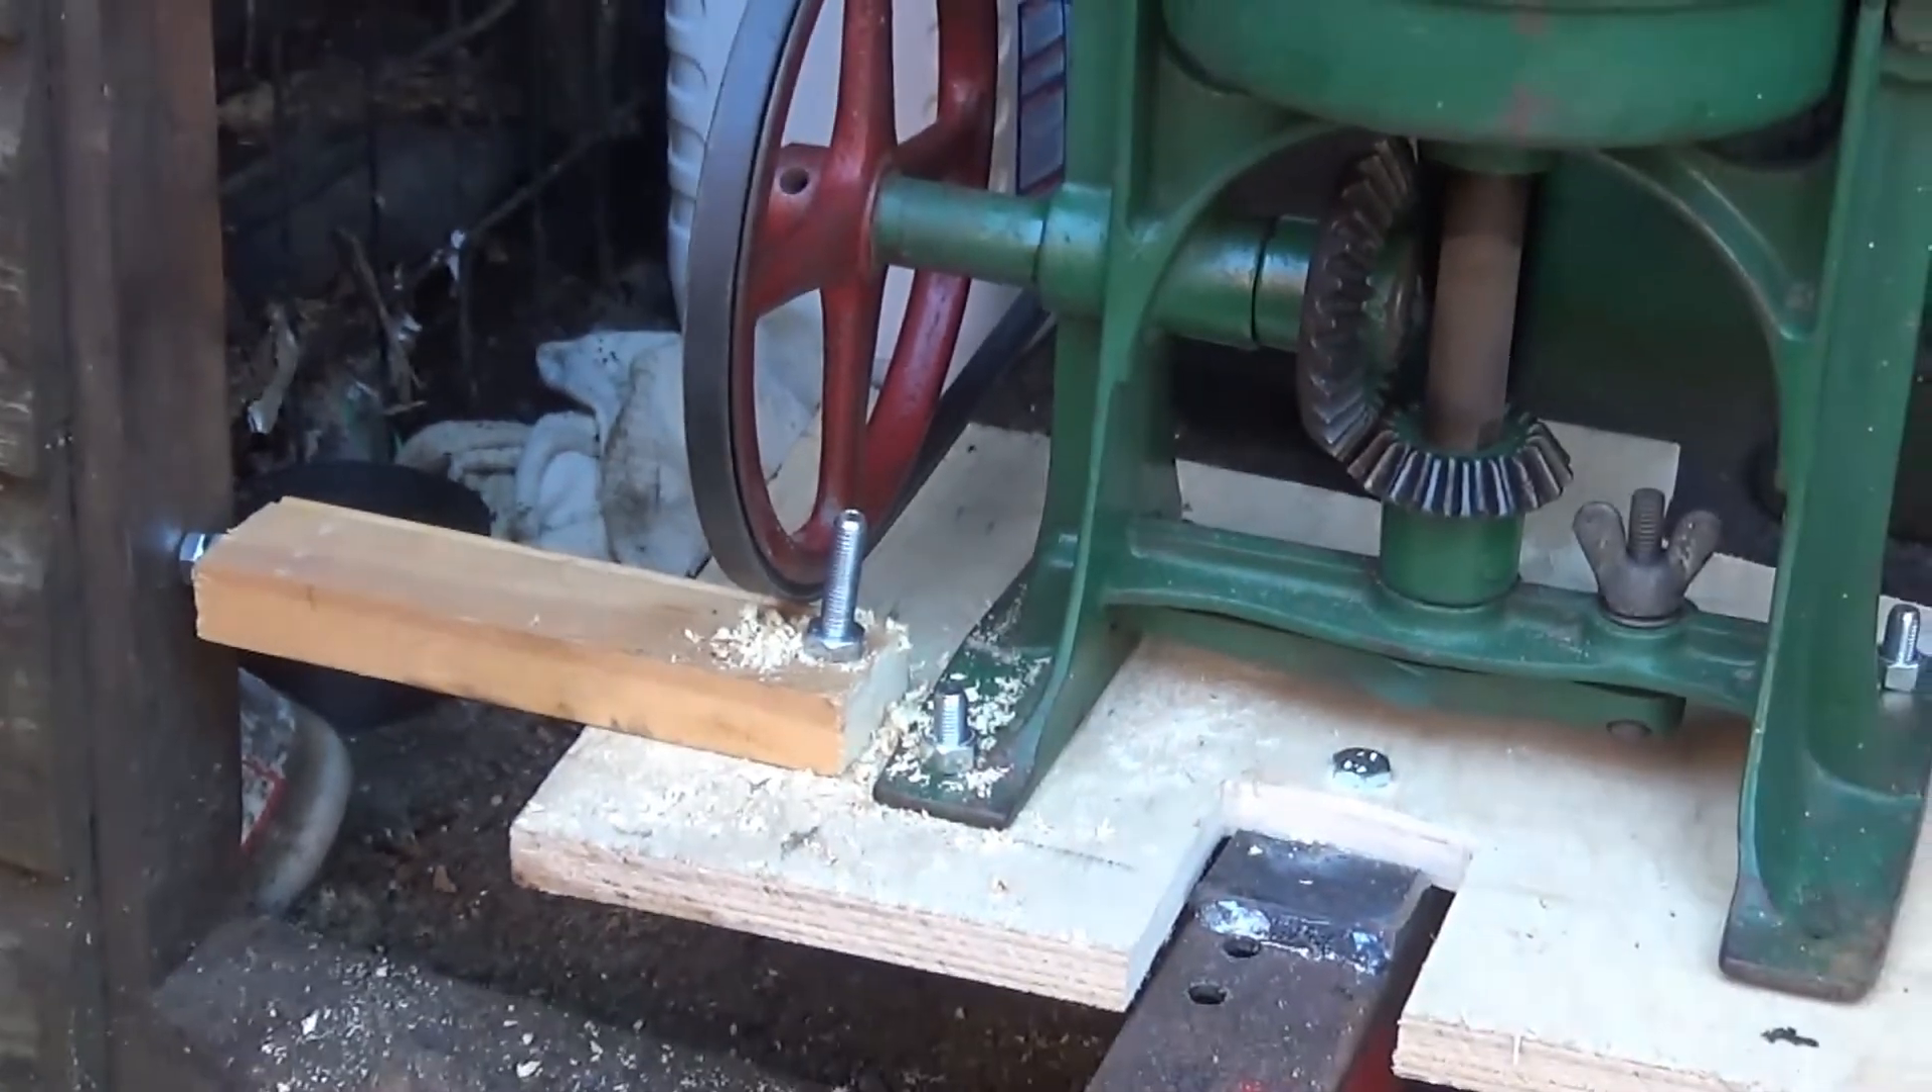I've just got a piece of wood and drilled a hole in the end with a a long bolt and a nut on.